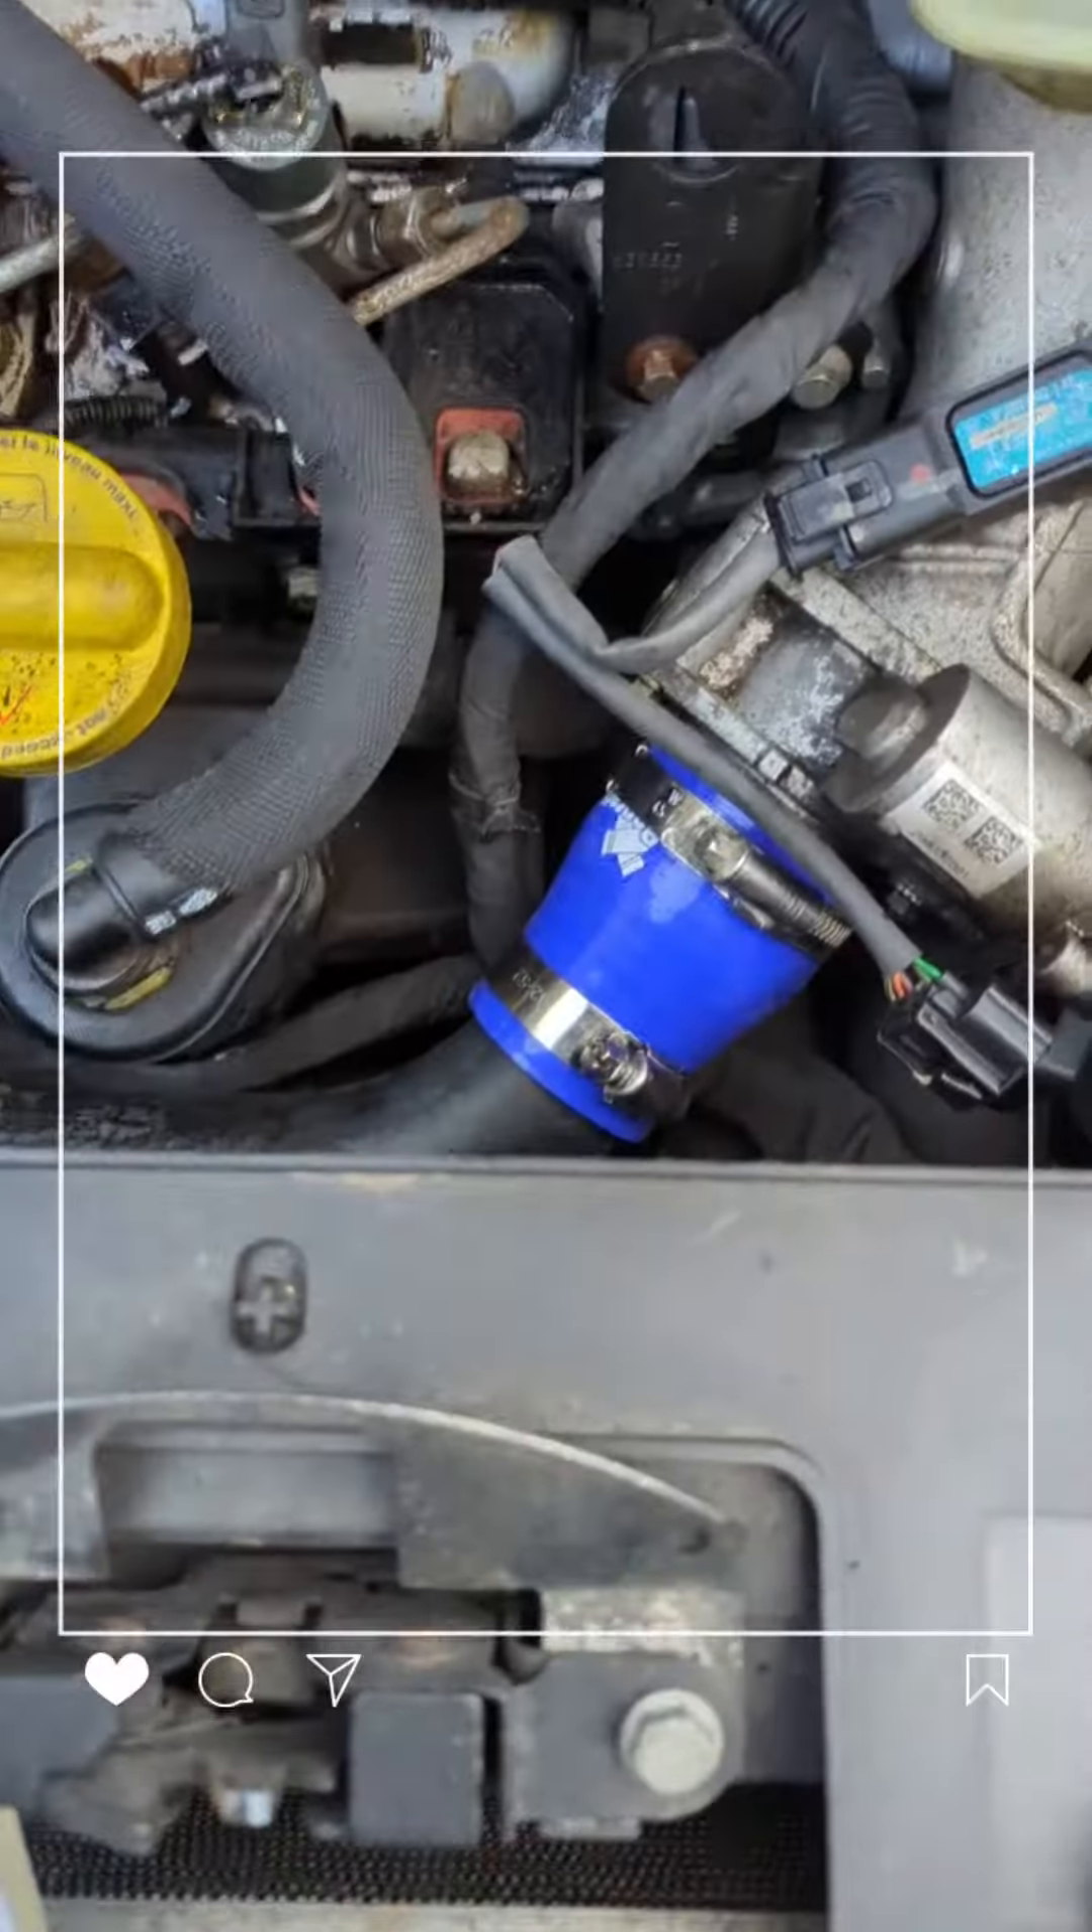Le manchon est installé il est bien serré.